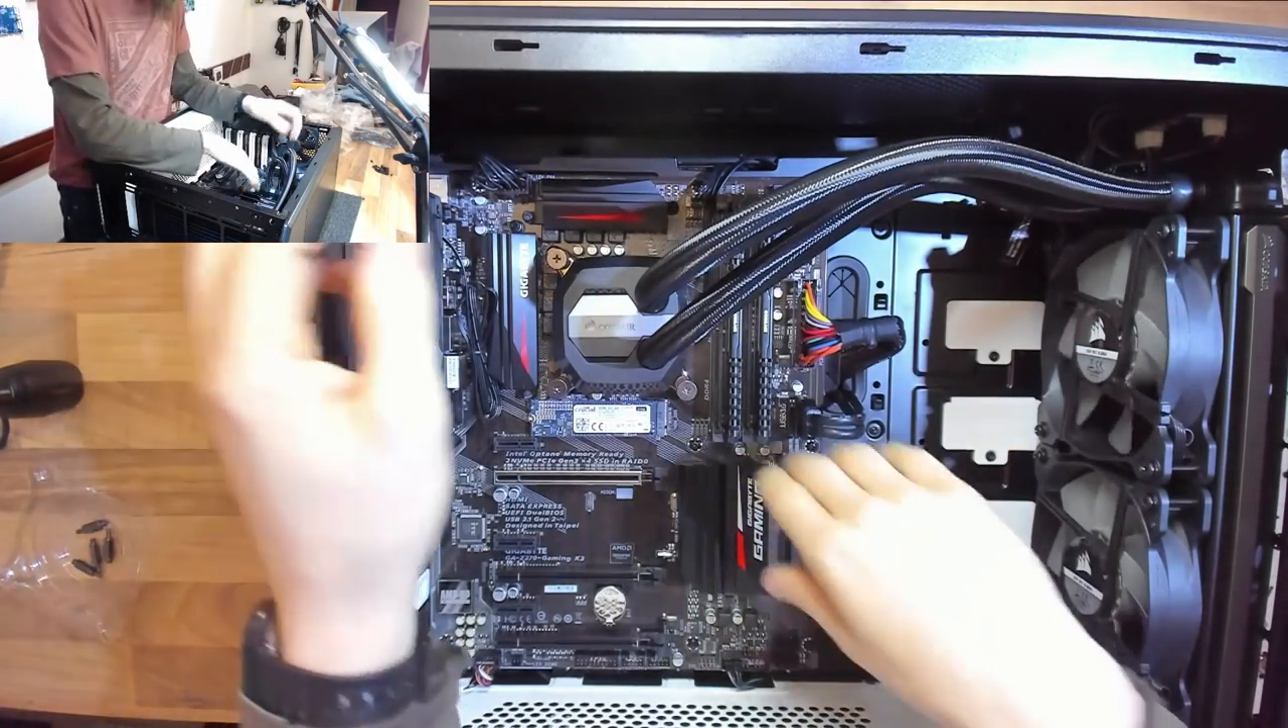Right and there's our water cooler all fitted up and all cable tidied out the way.